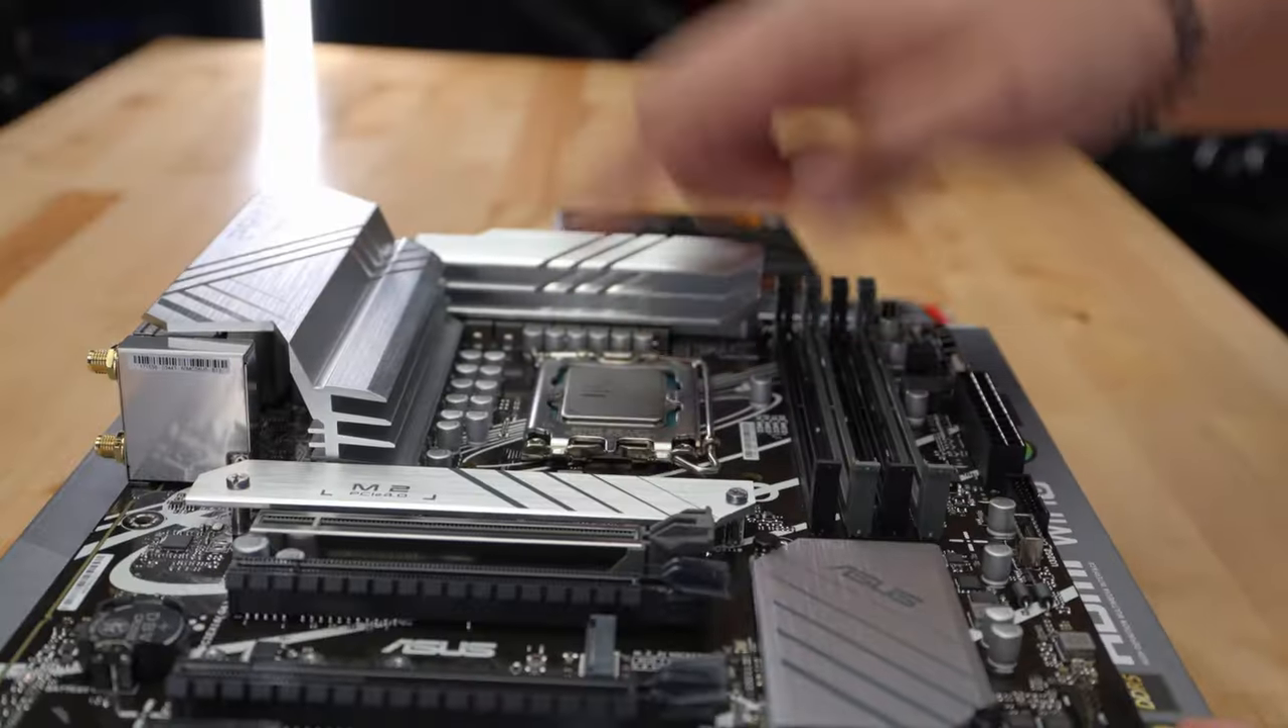CPU is installed.